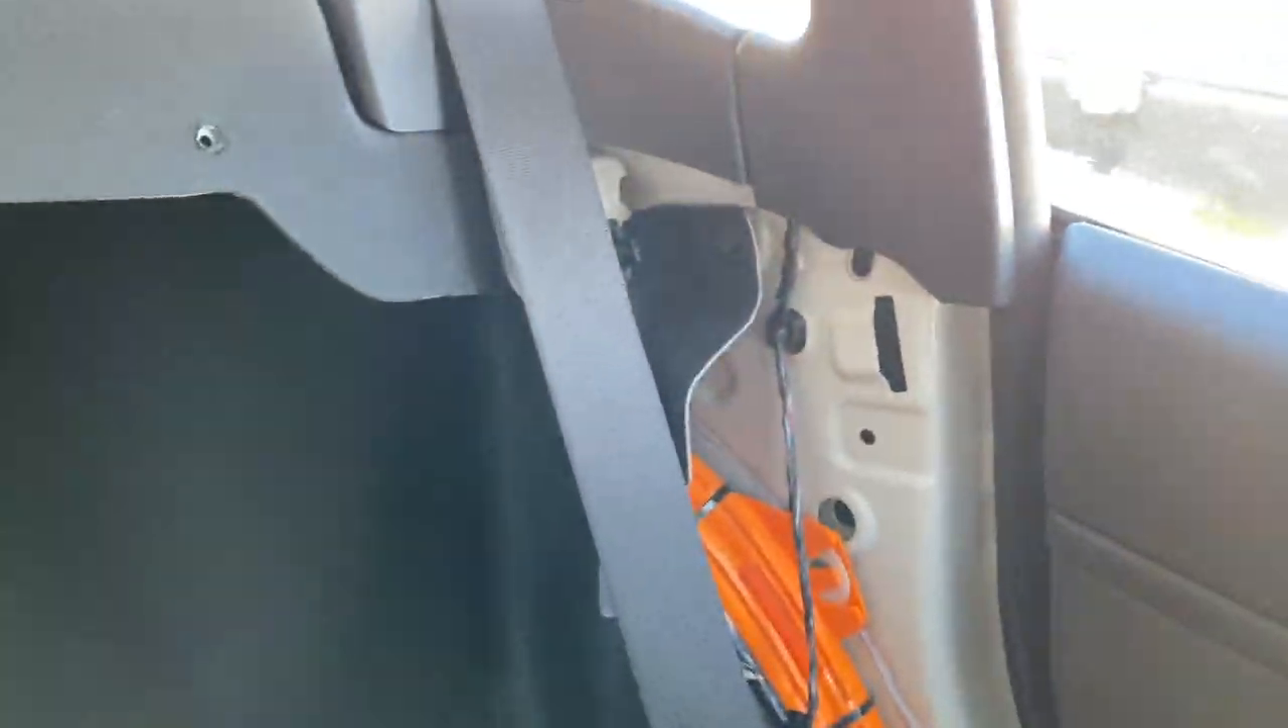Got to get the trim piece back on, on, on this side.